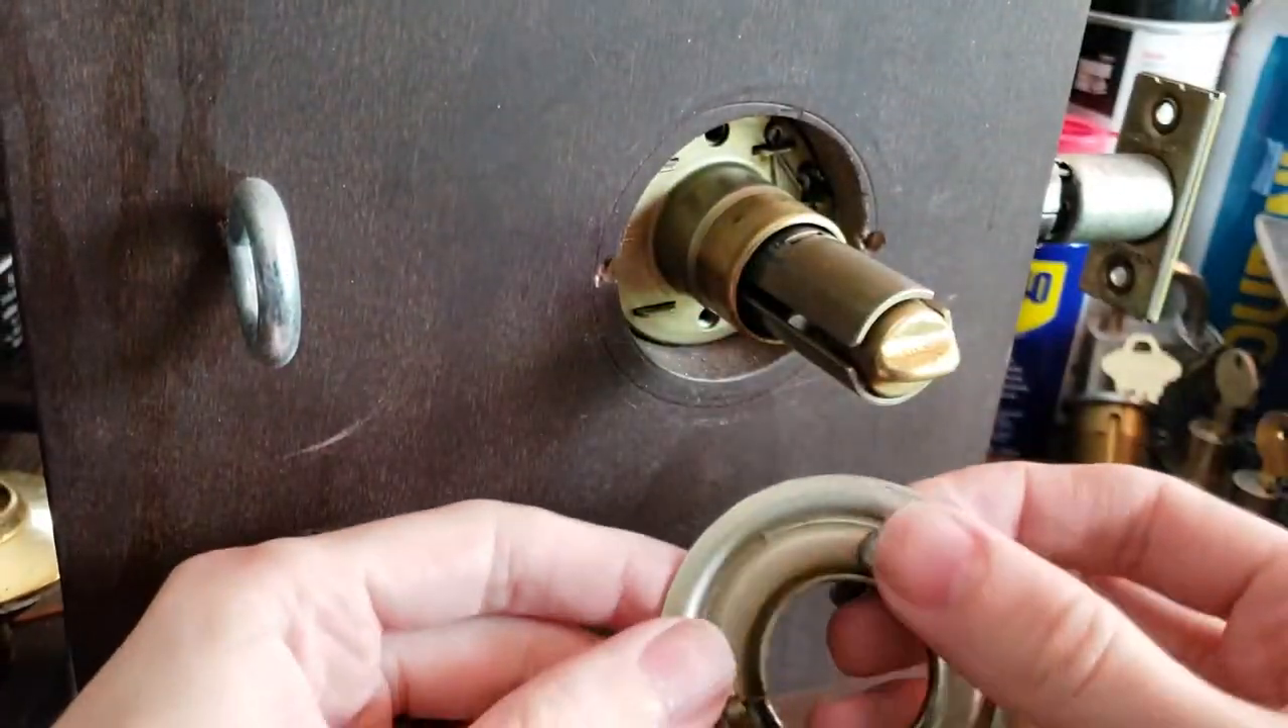So now we have the inner rosette off.